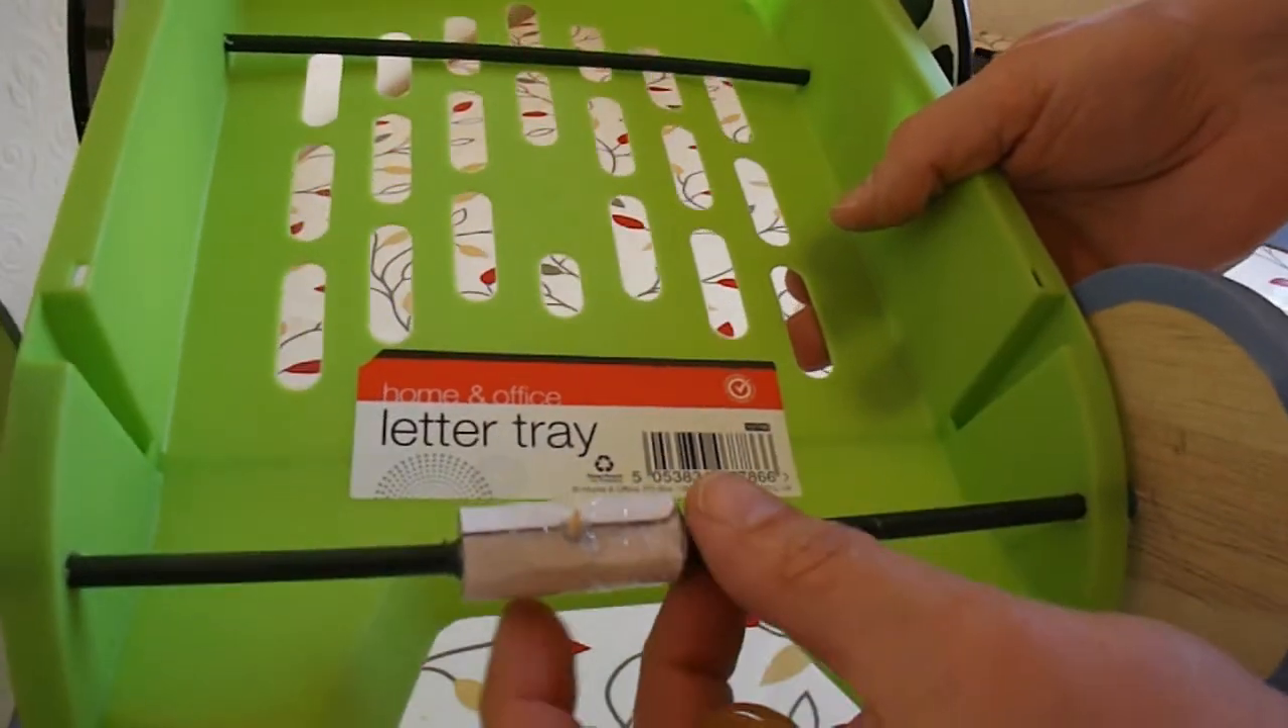Right, that's my bit of cardboard wrapped round the back axle just to make it a bit wider.